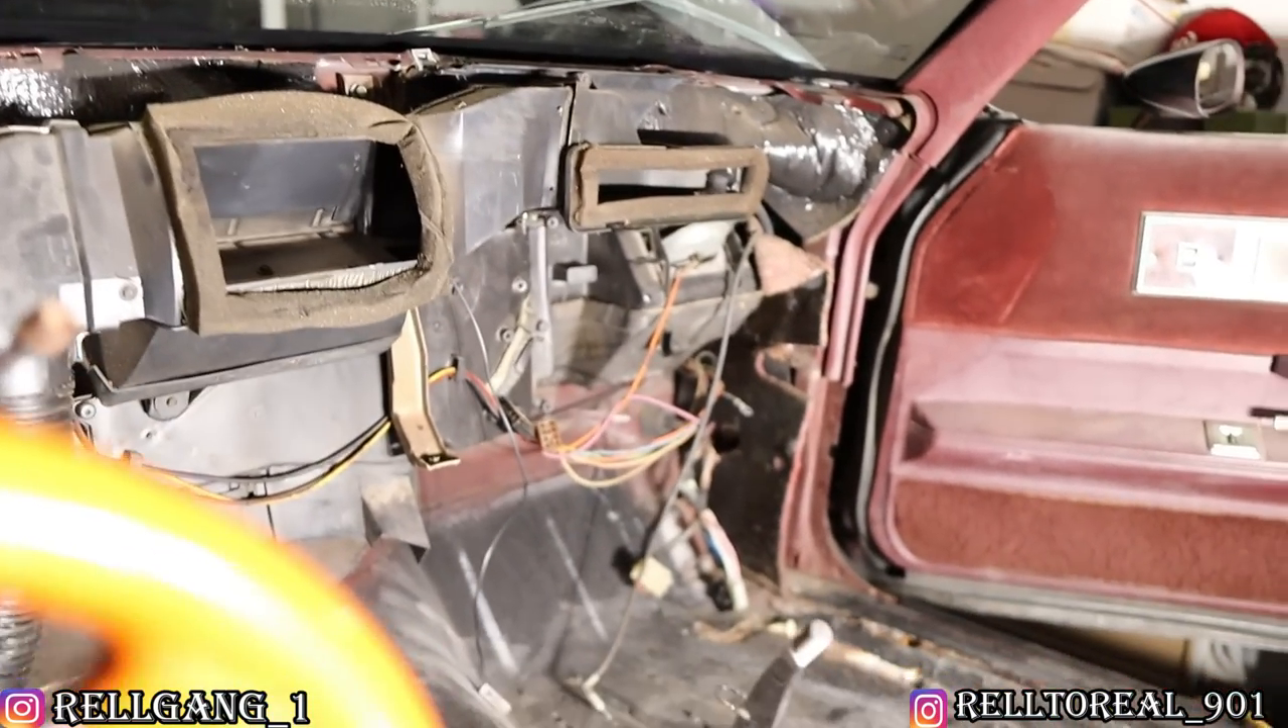So, man, as y 'all see, man, we officially got the dash out.